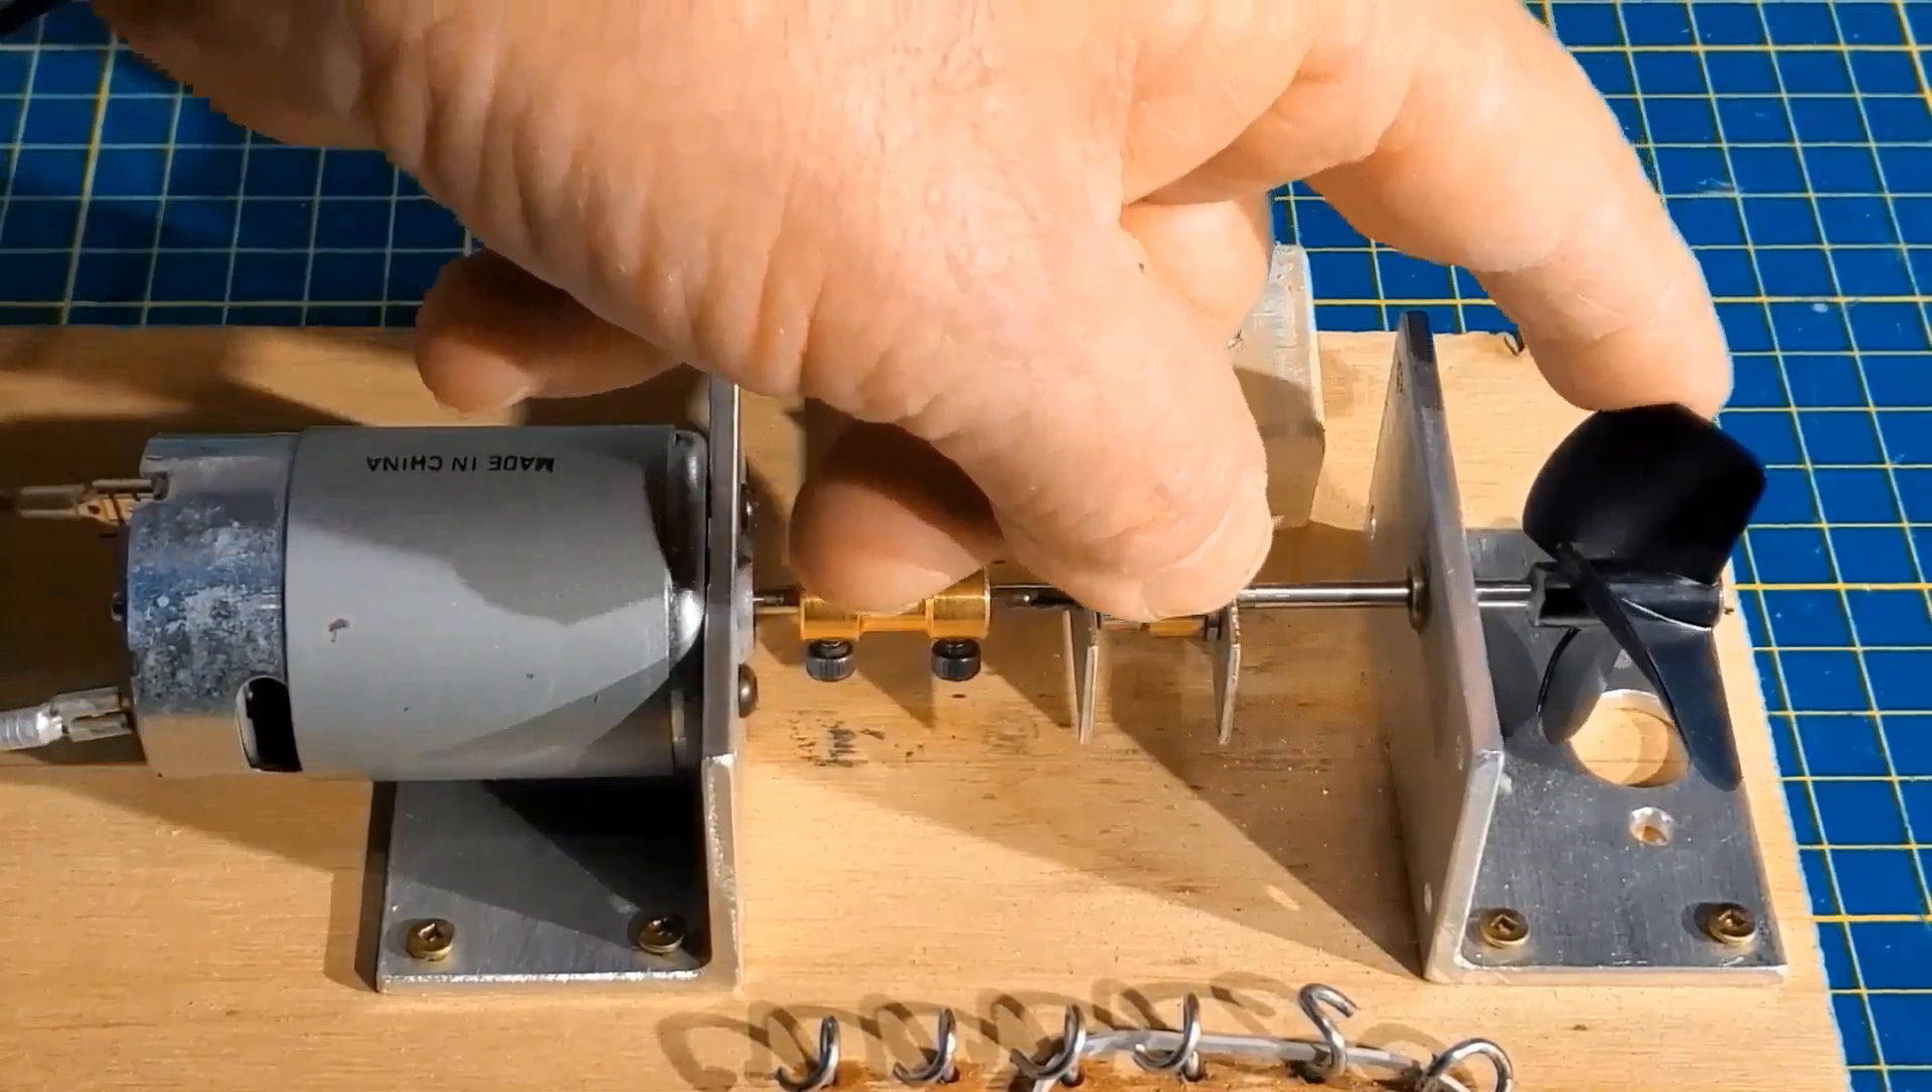On the end of the shaft I've pressed on a standard nylon prop.